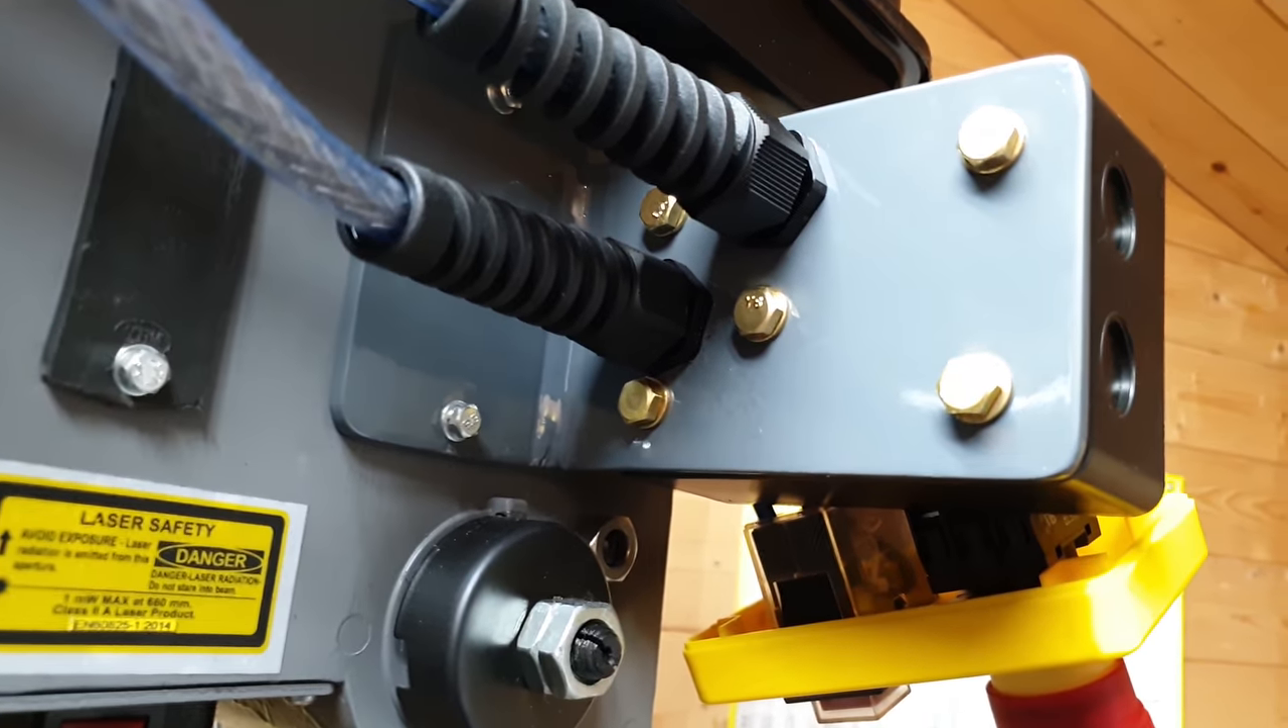So the bracket's completed now. As you can see, it's attached to the drill press.